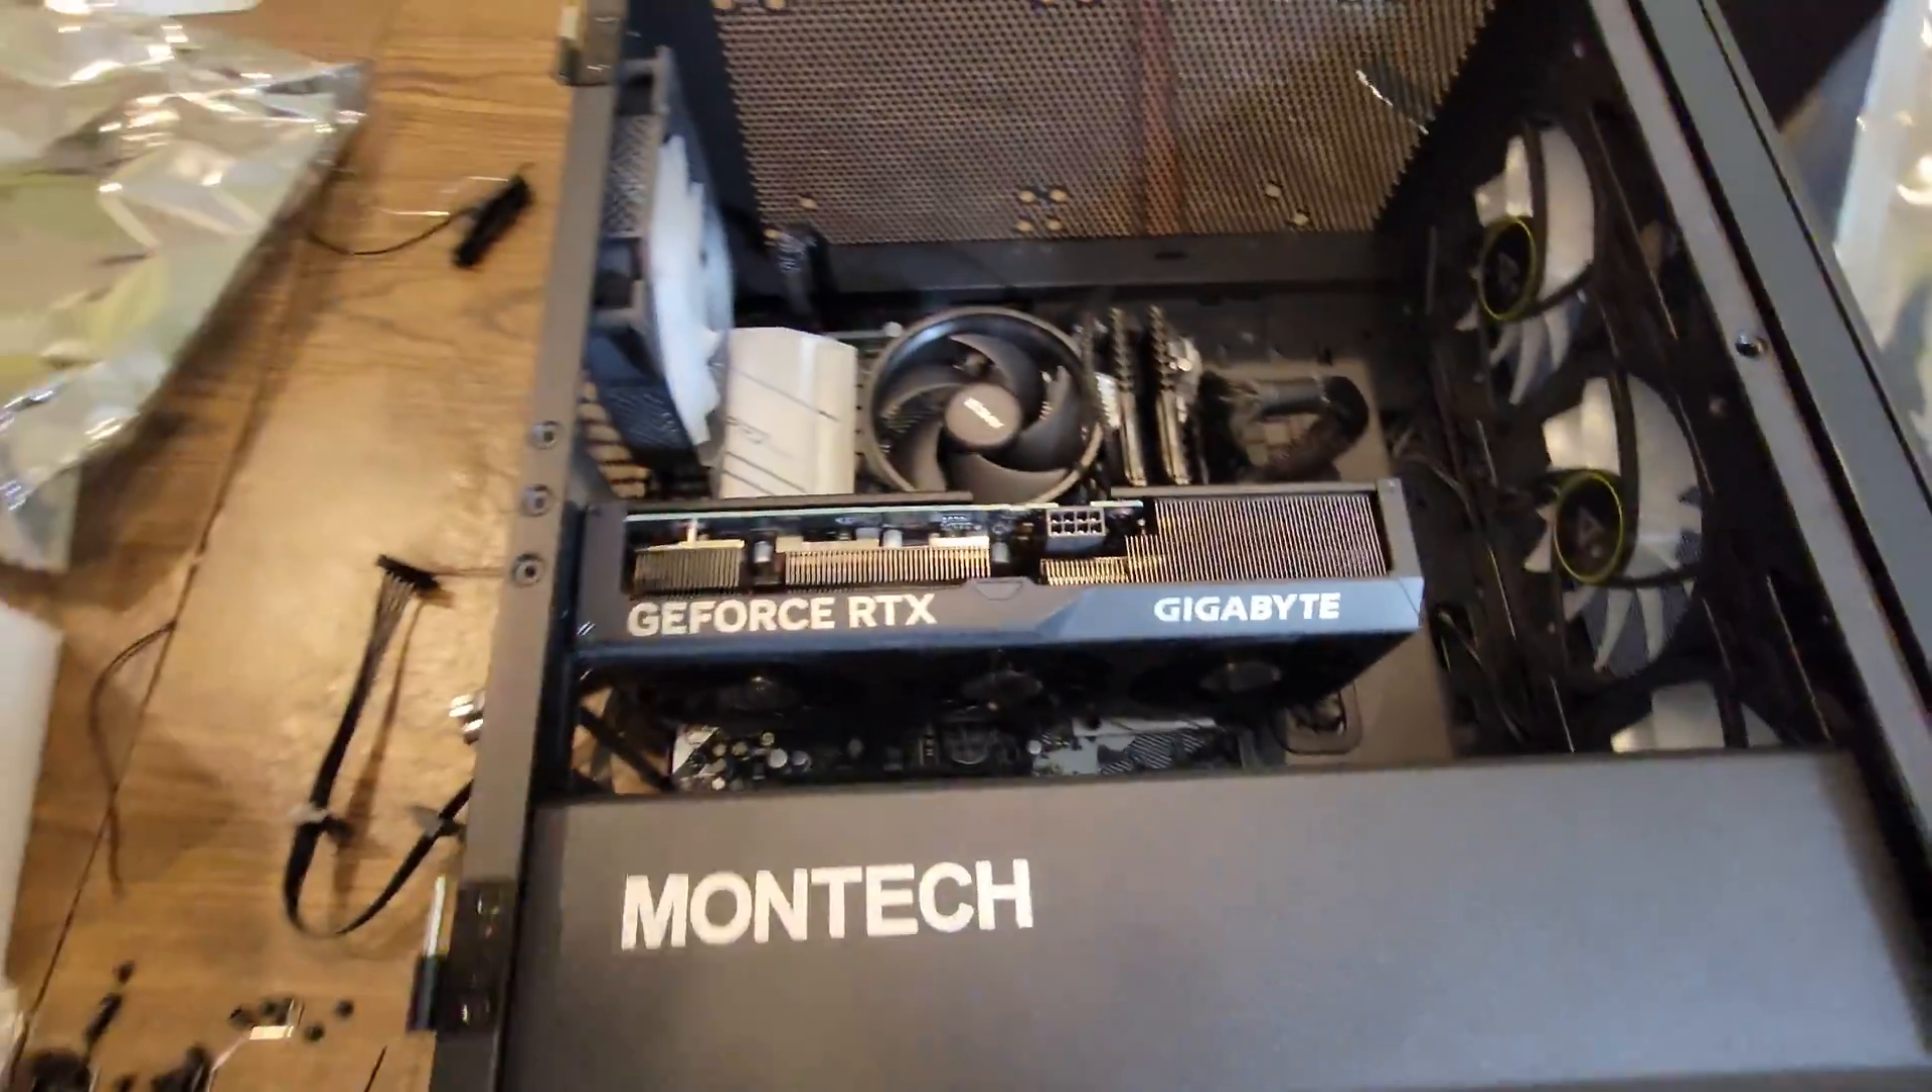I had to actually like put my camera down just for a second to get installed but you see gpu is installed.